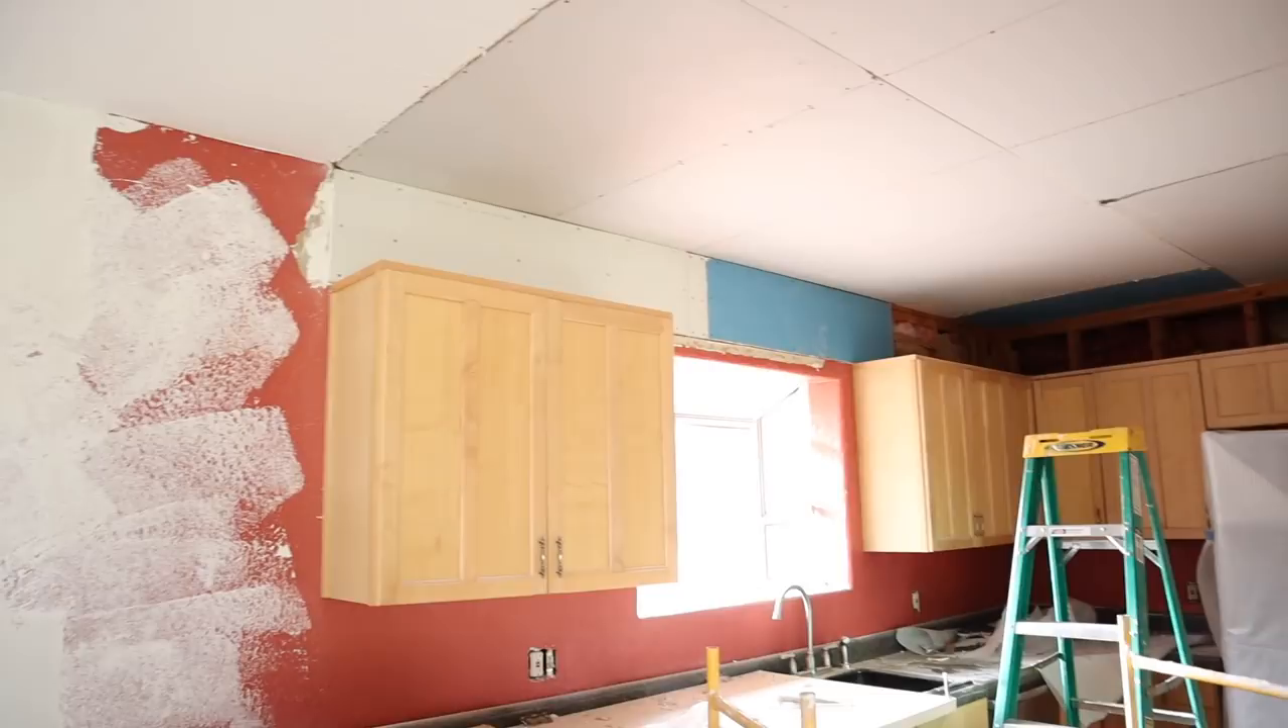So now we've got quite a large space between the cabinets and the ceiling.